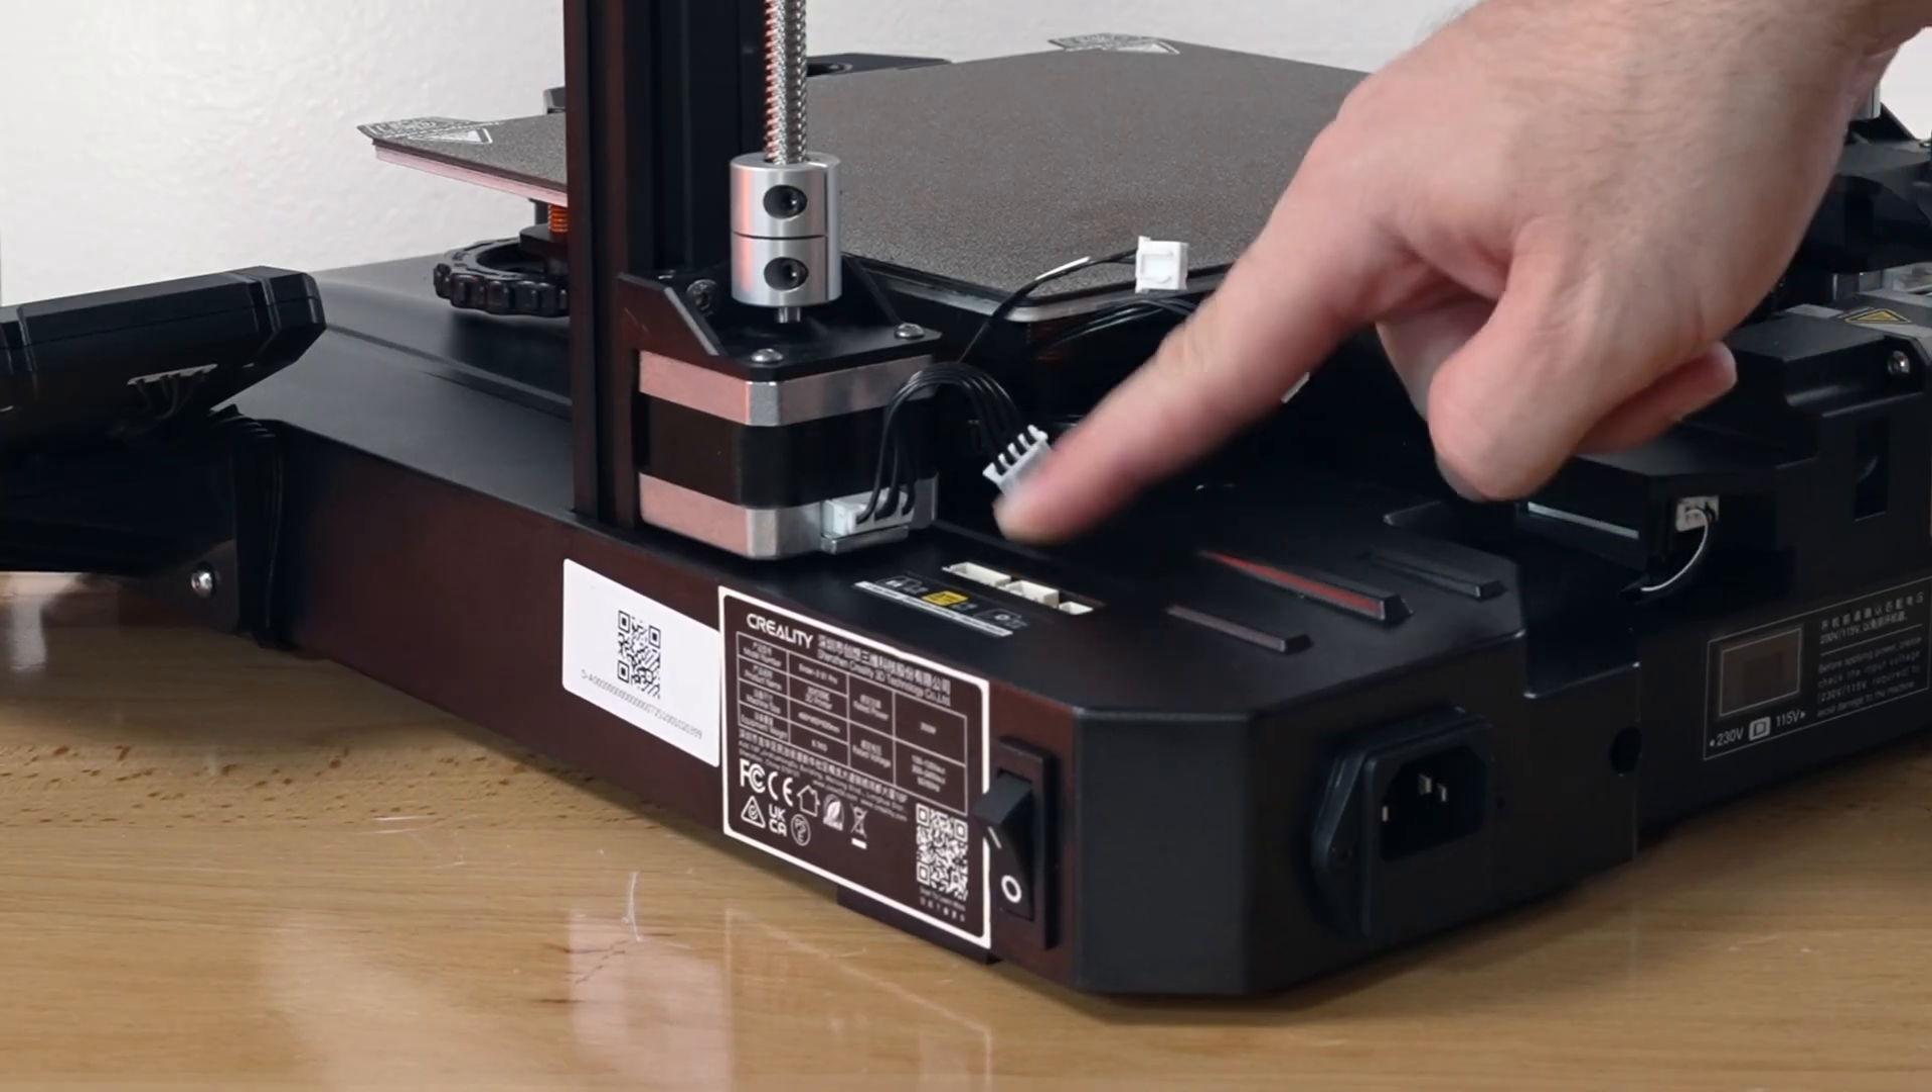So so if we come down we can see that we got a few wires here that we need to plug in.